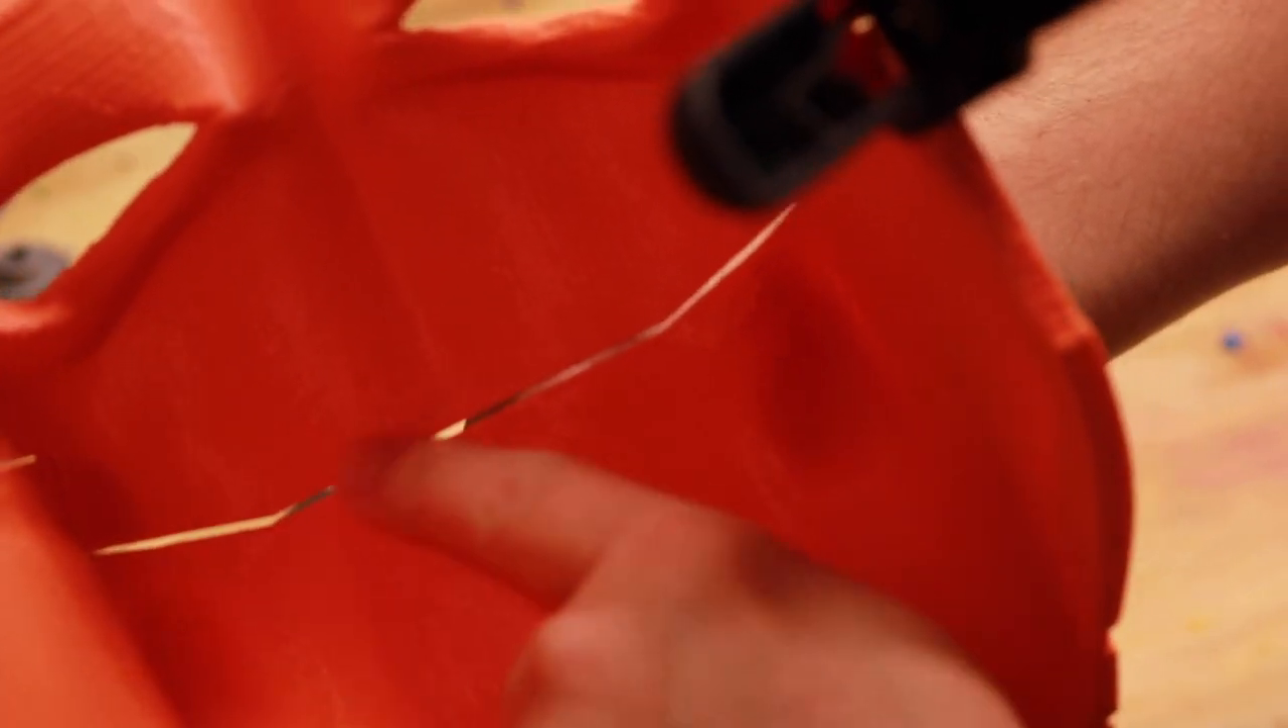Here is some gaps that I've got in the front part of the cowl here. I'll have to fill those.